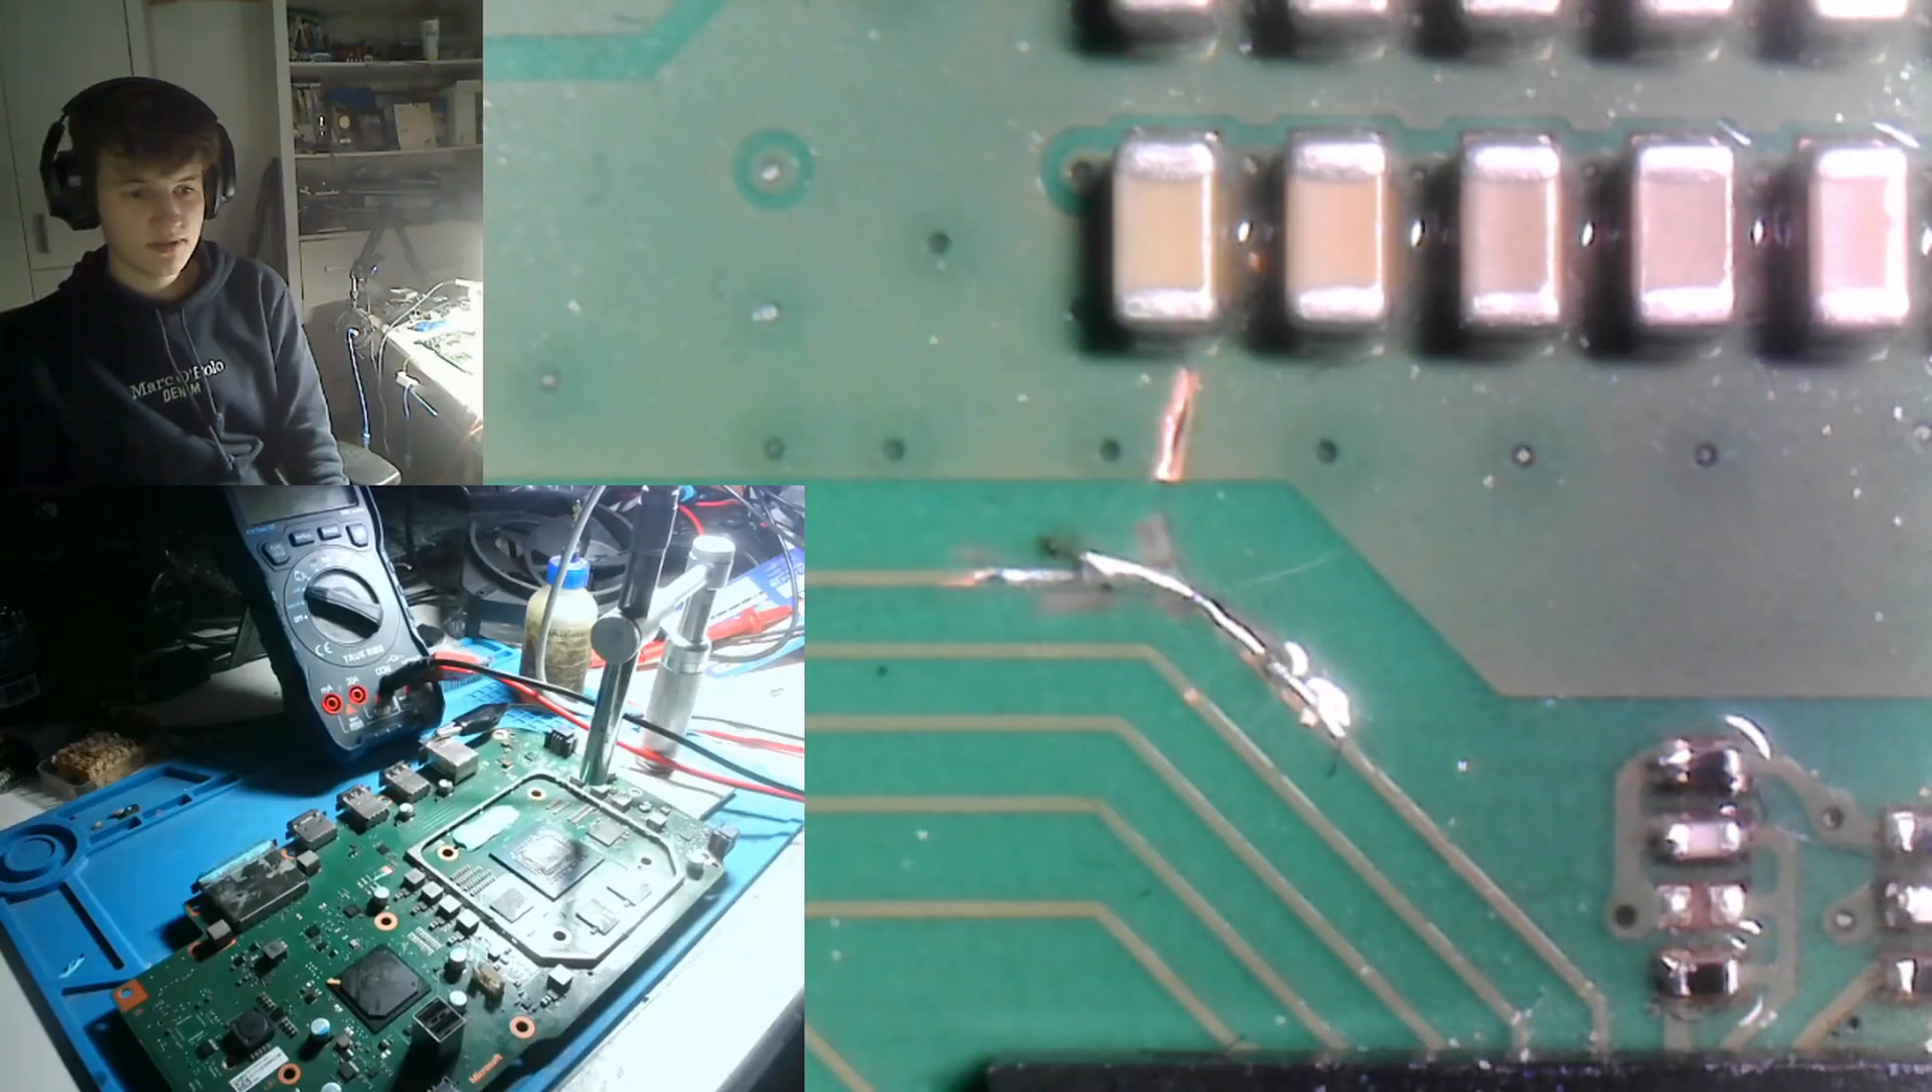Good, small jumper has been installed.